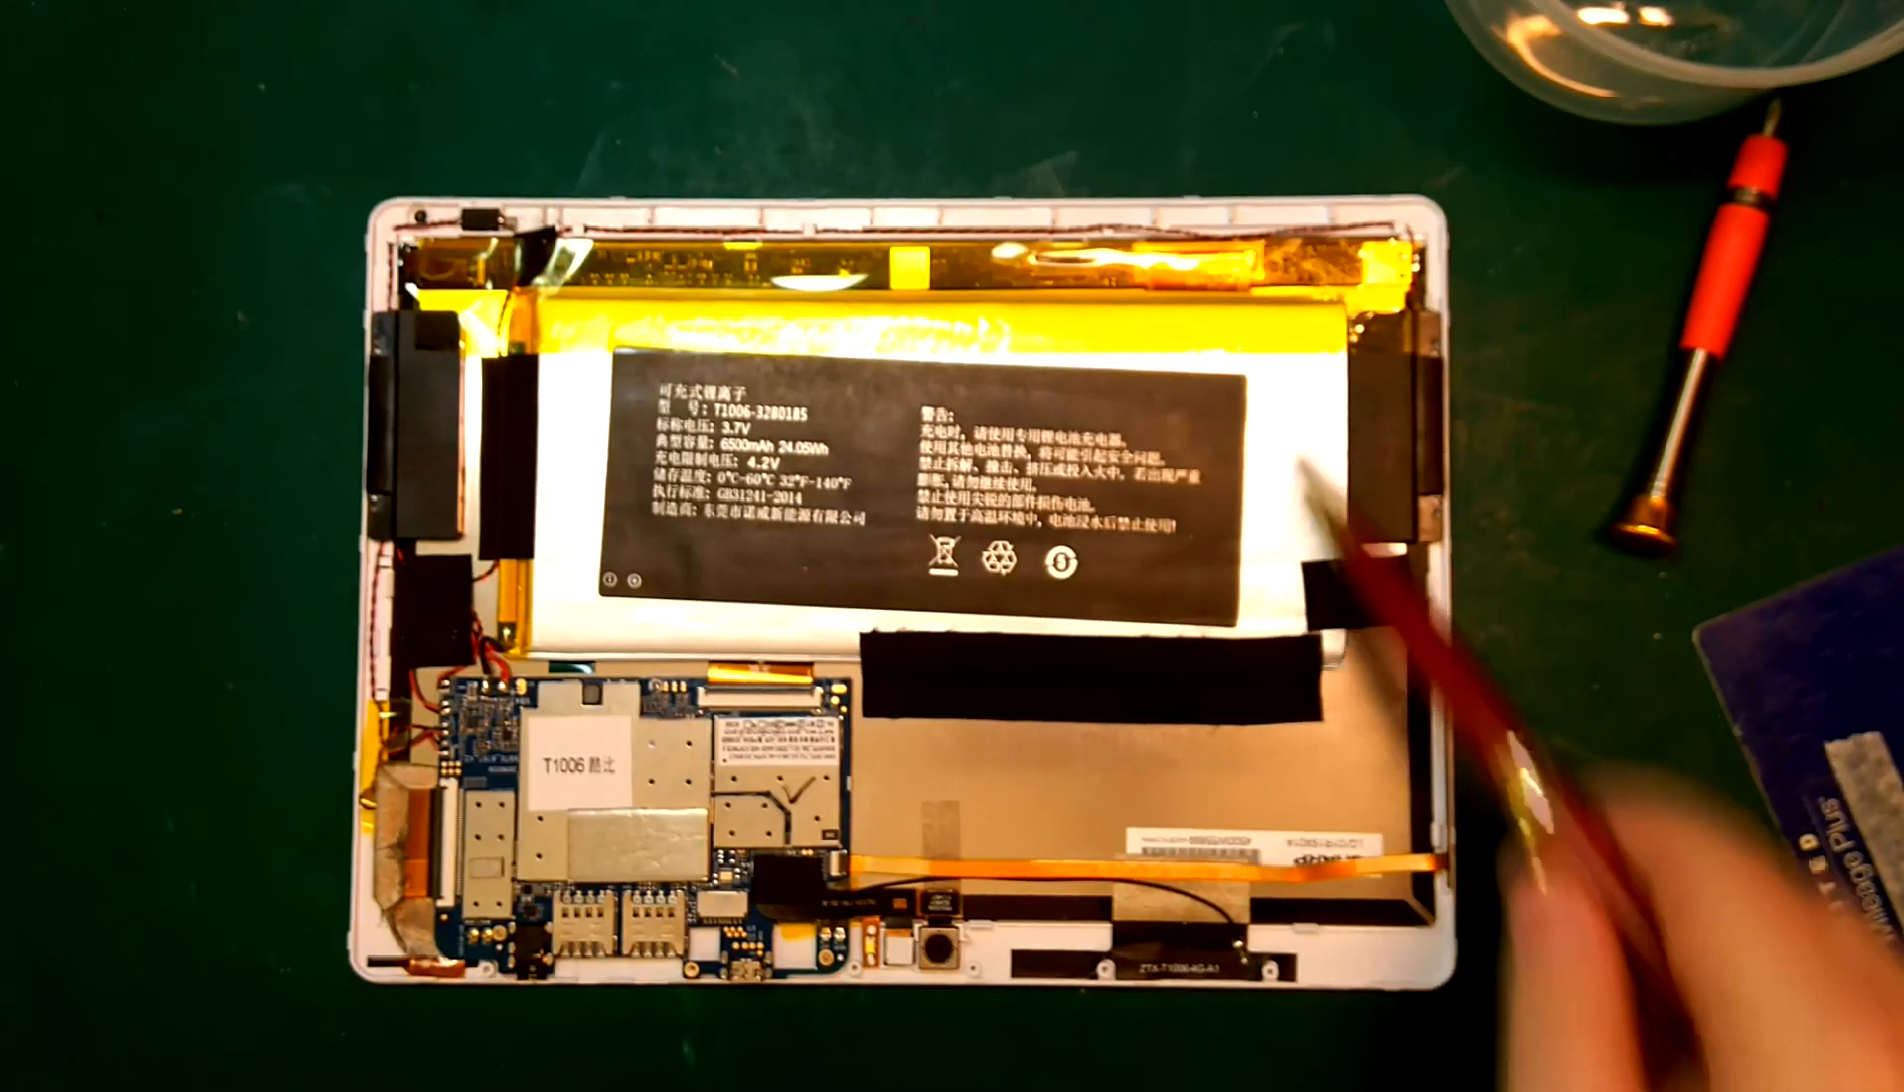And the back comes off. So it's quite a large battery I have here, it doesn't look like it's puffed up or anything.